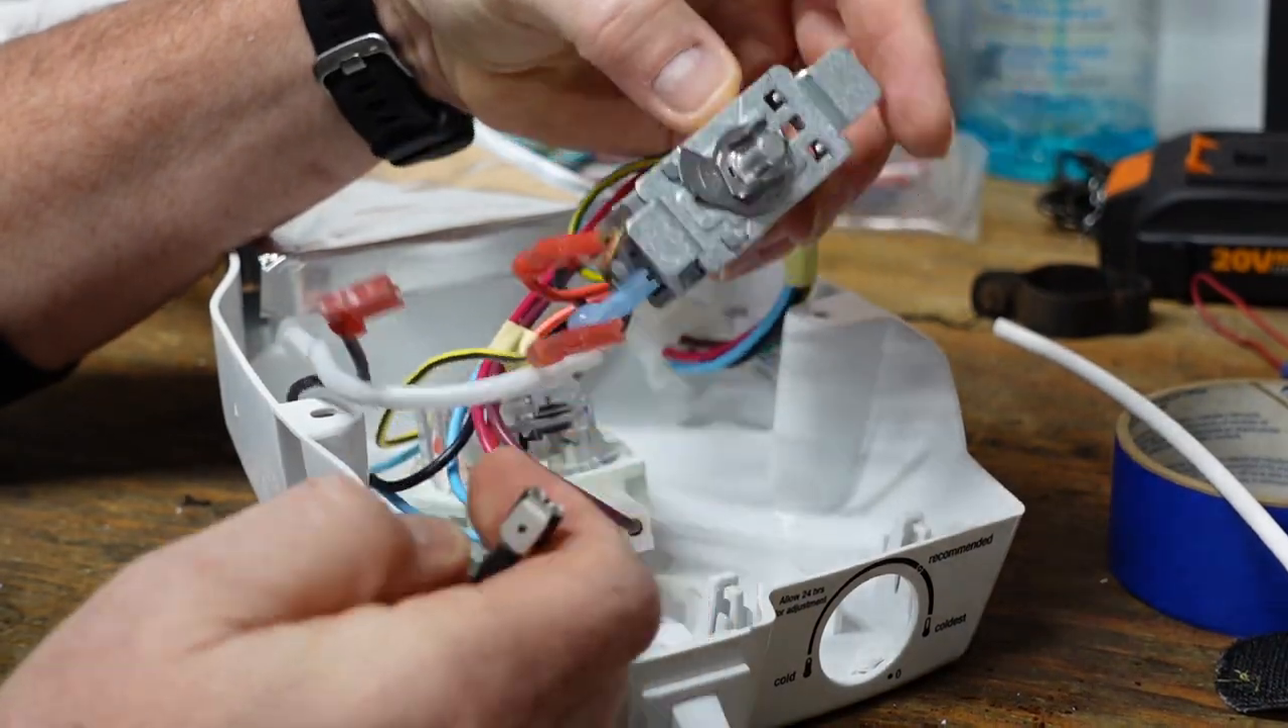I don't want to push the switch in yet because I'm afraid once I get it in, it's going to be a real bear to get back out.